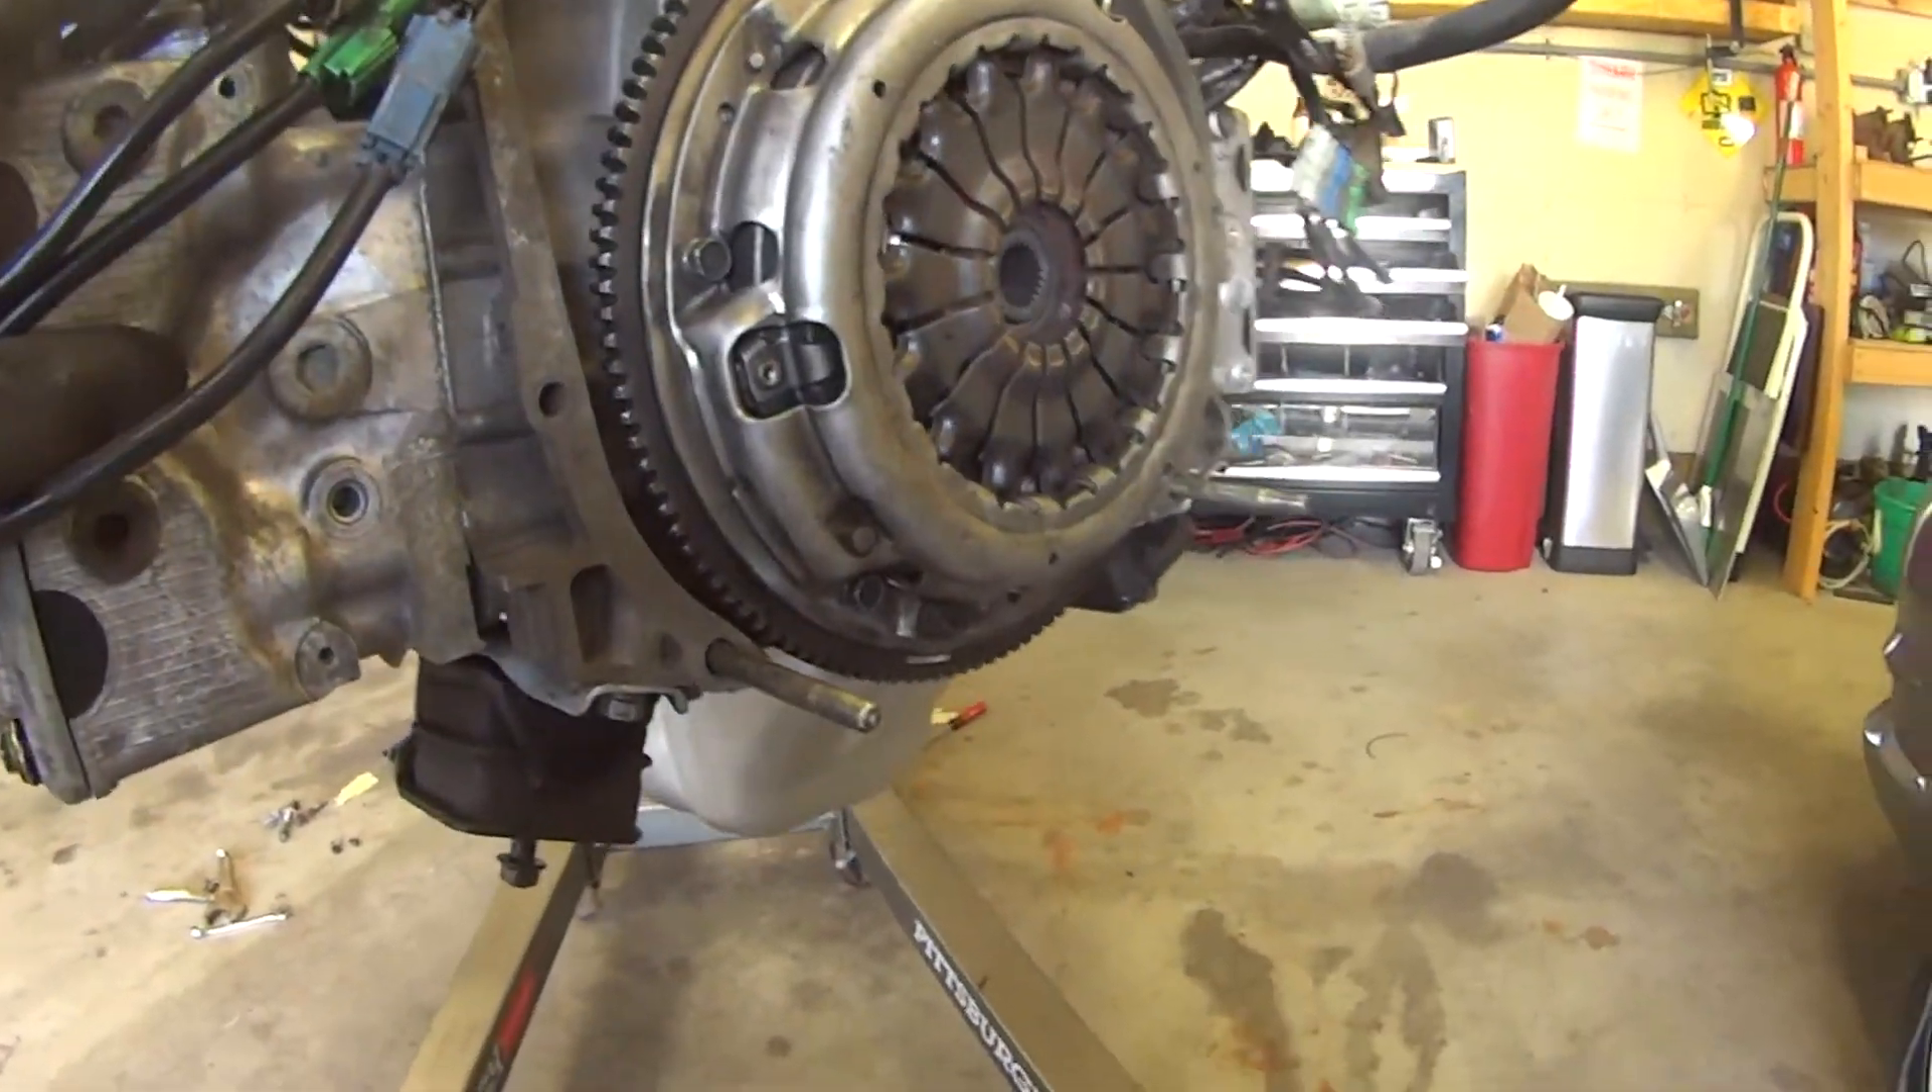There we have a 2002 WRX clutch installed on the back of a Subaru EG33.